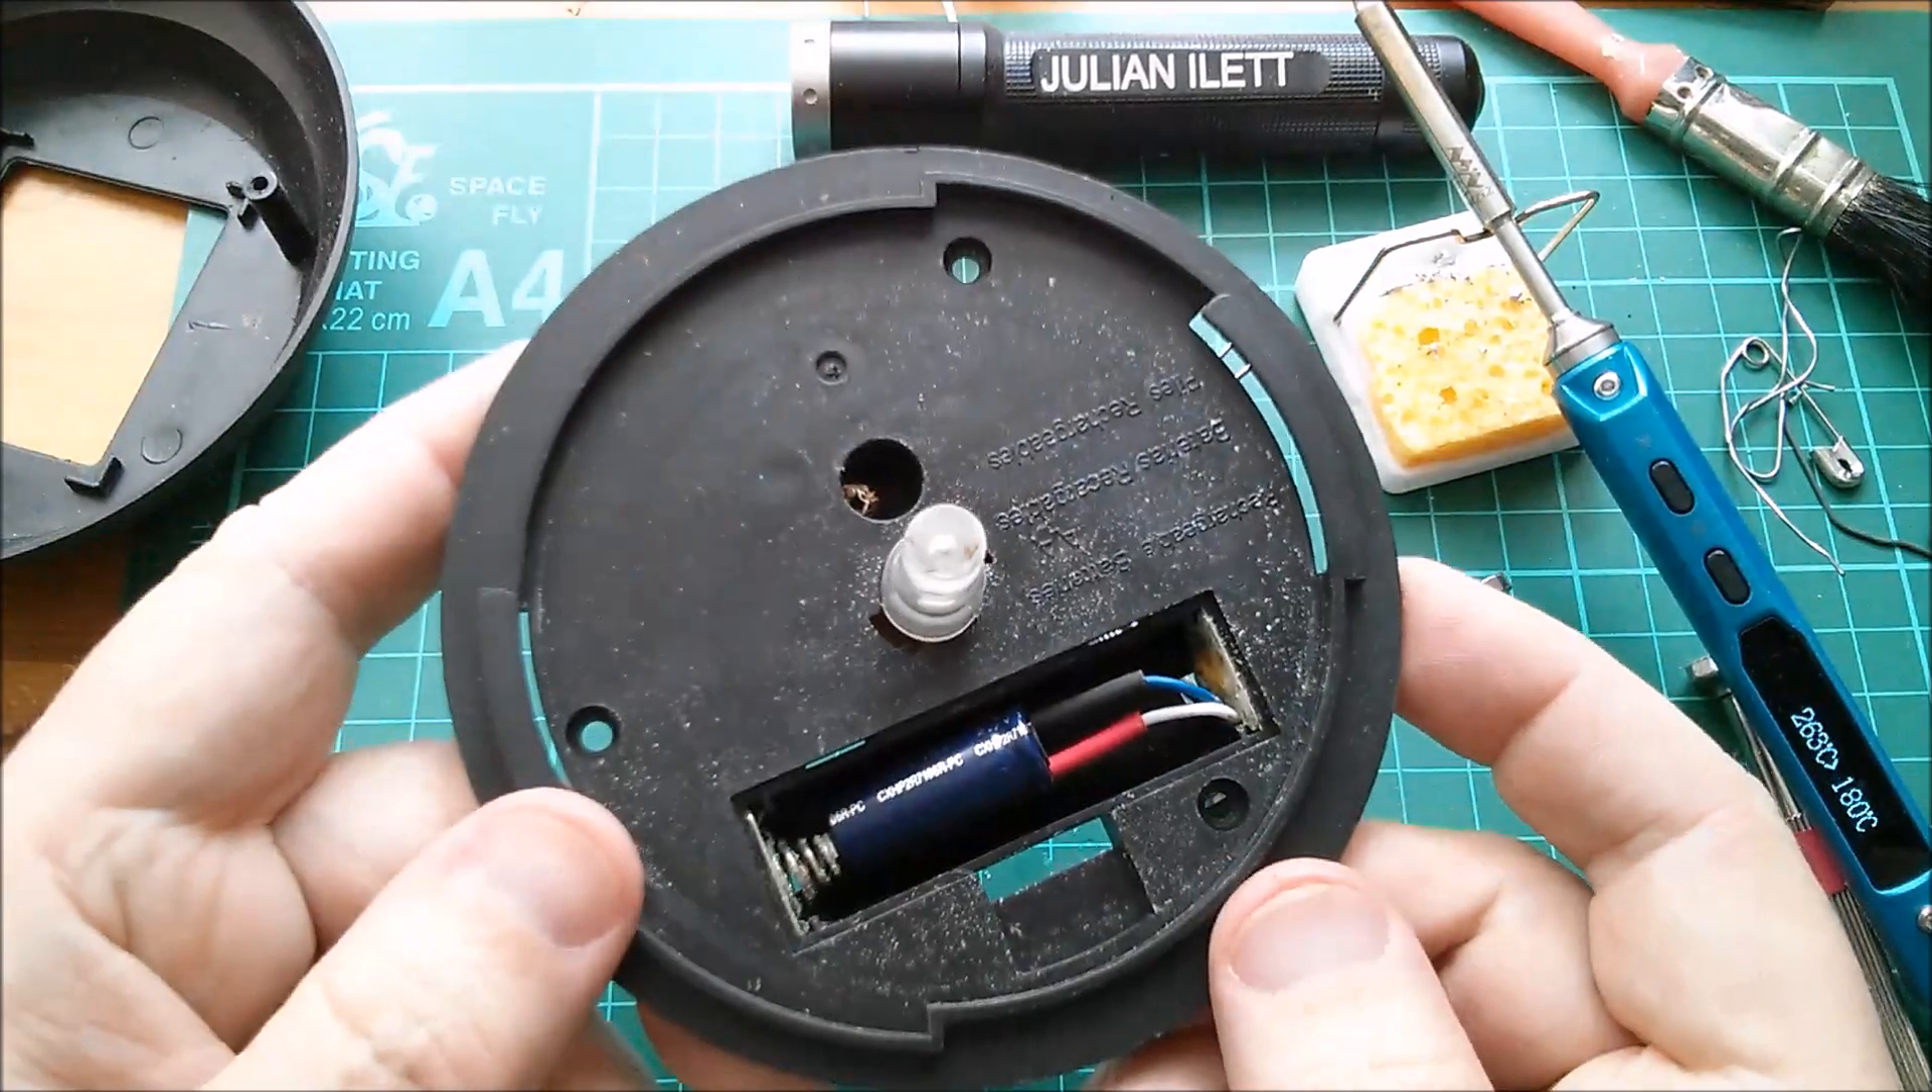Right so the super capacitor is in the battery compartment.